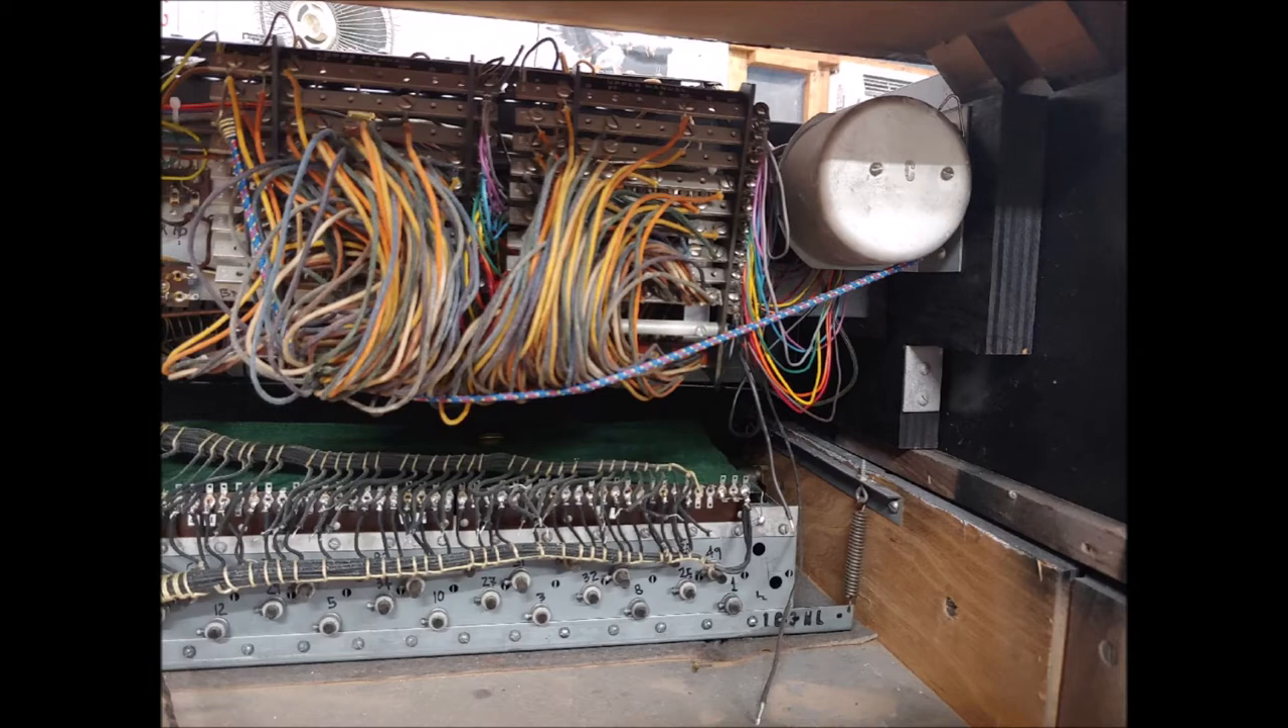I also put a little bungee cord up around those wires on the patch panel and it kind of gets it up out of the way.